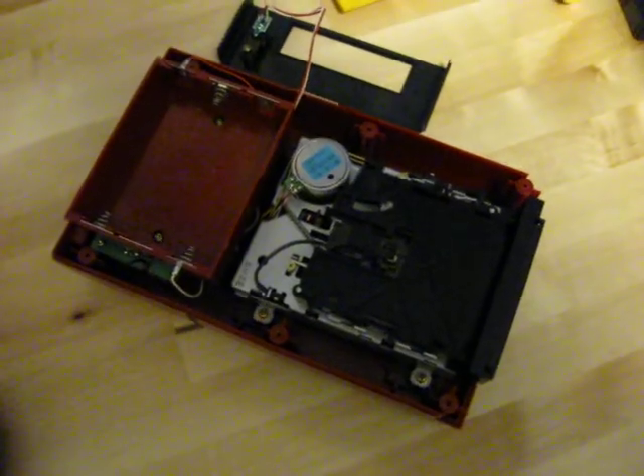Greetings, back again here, and as you can see I have this Famicom Disk System here, and I've just taken the top off.